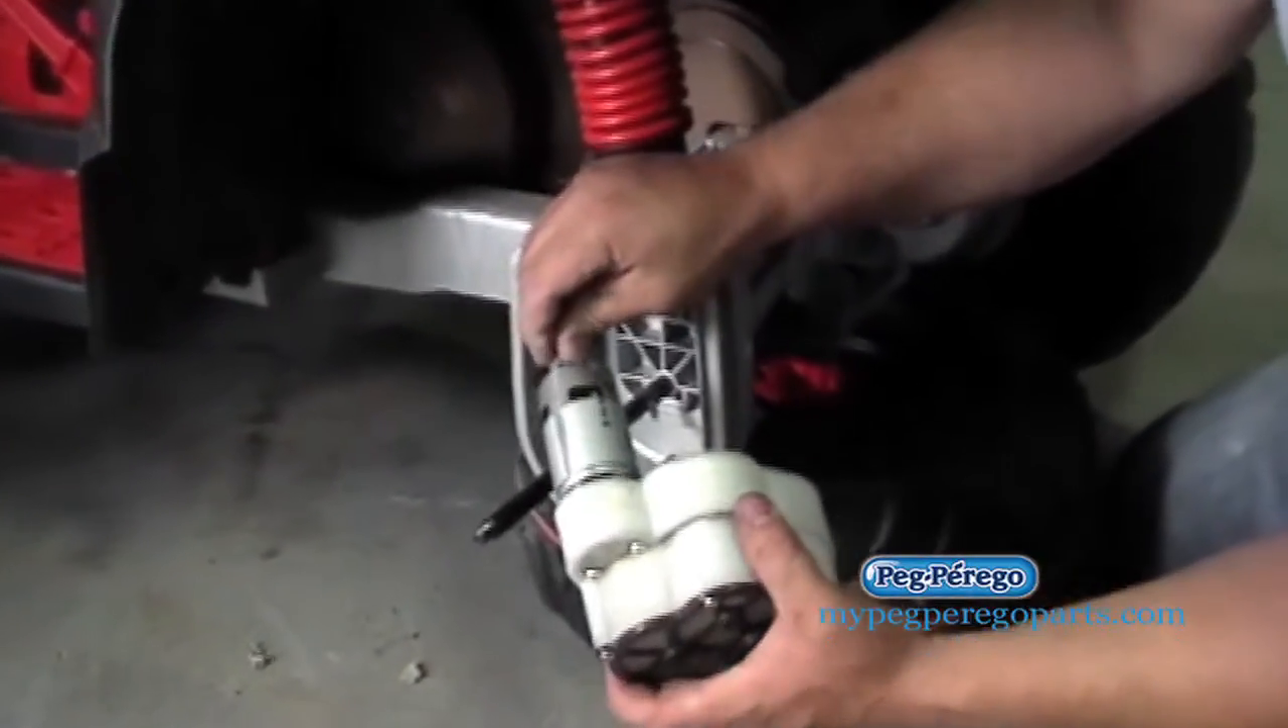Okay, so we were able to expose the motor and gearbox.